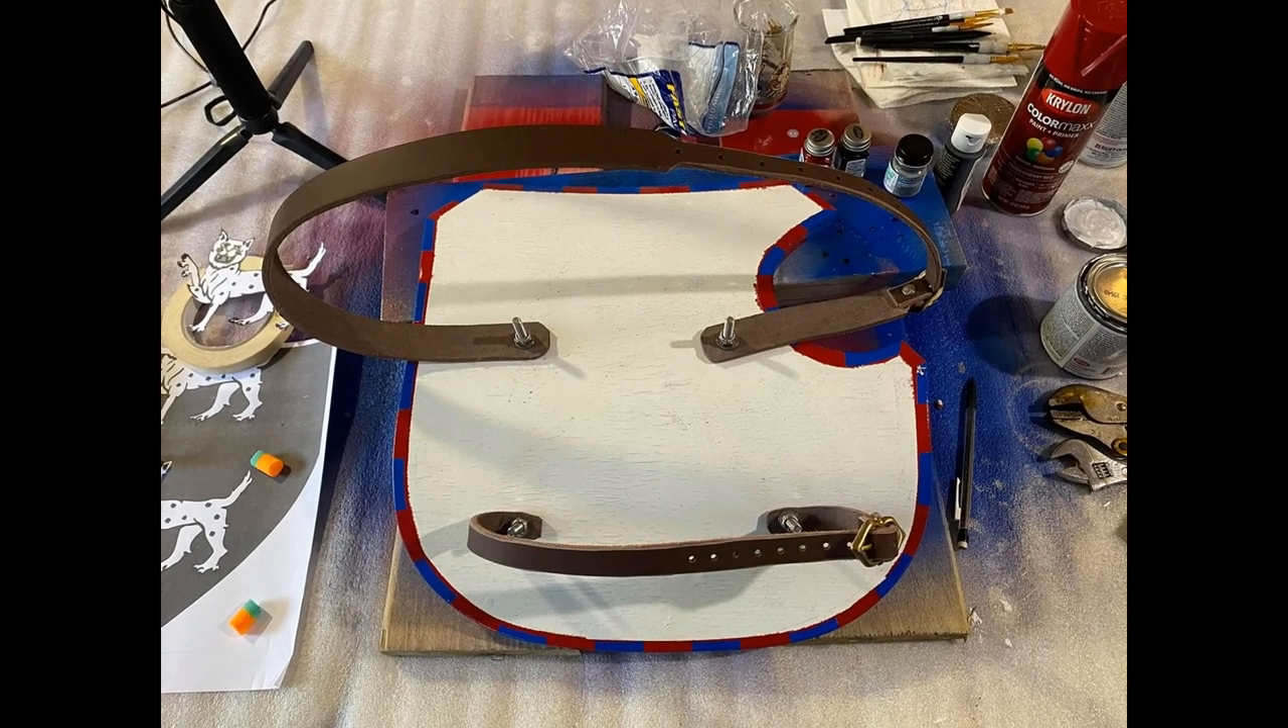Once the straps and the hardware were complete, I ended up removing the masking tape from the backside of the shield blank, and then bolting the straps into place.